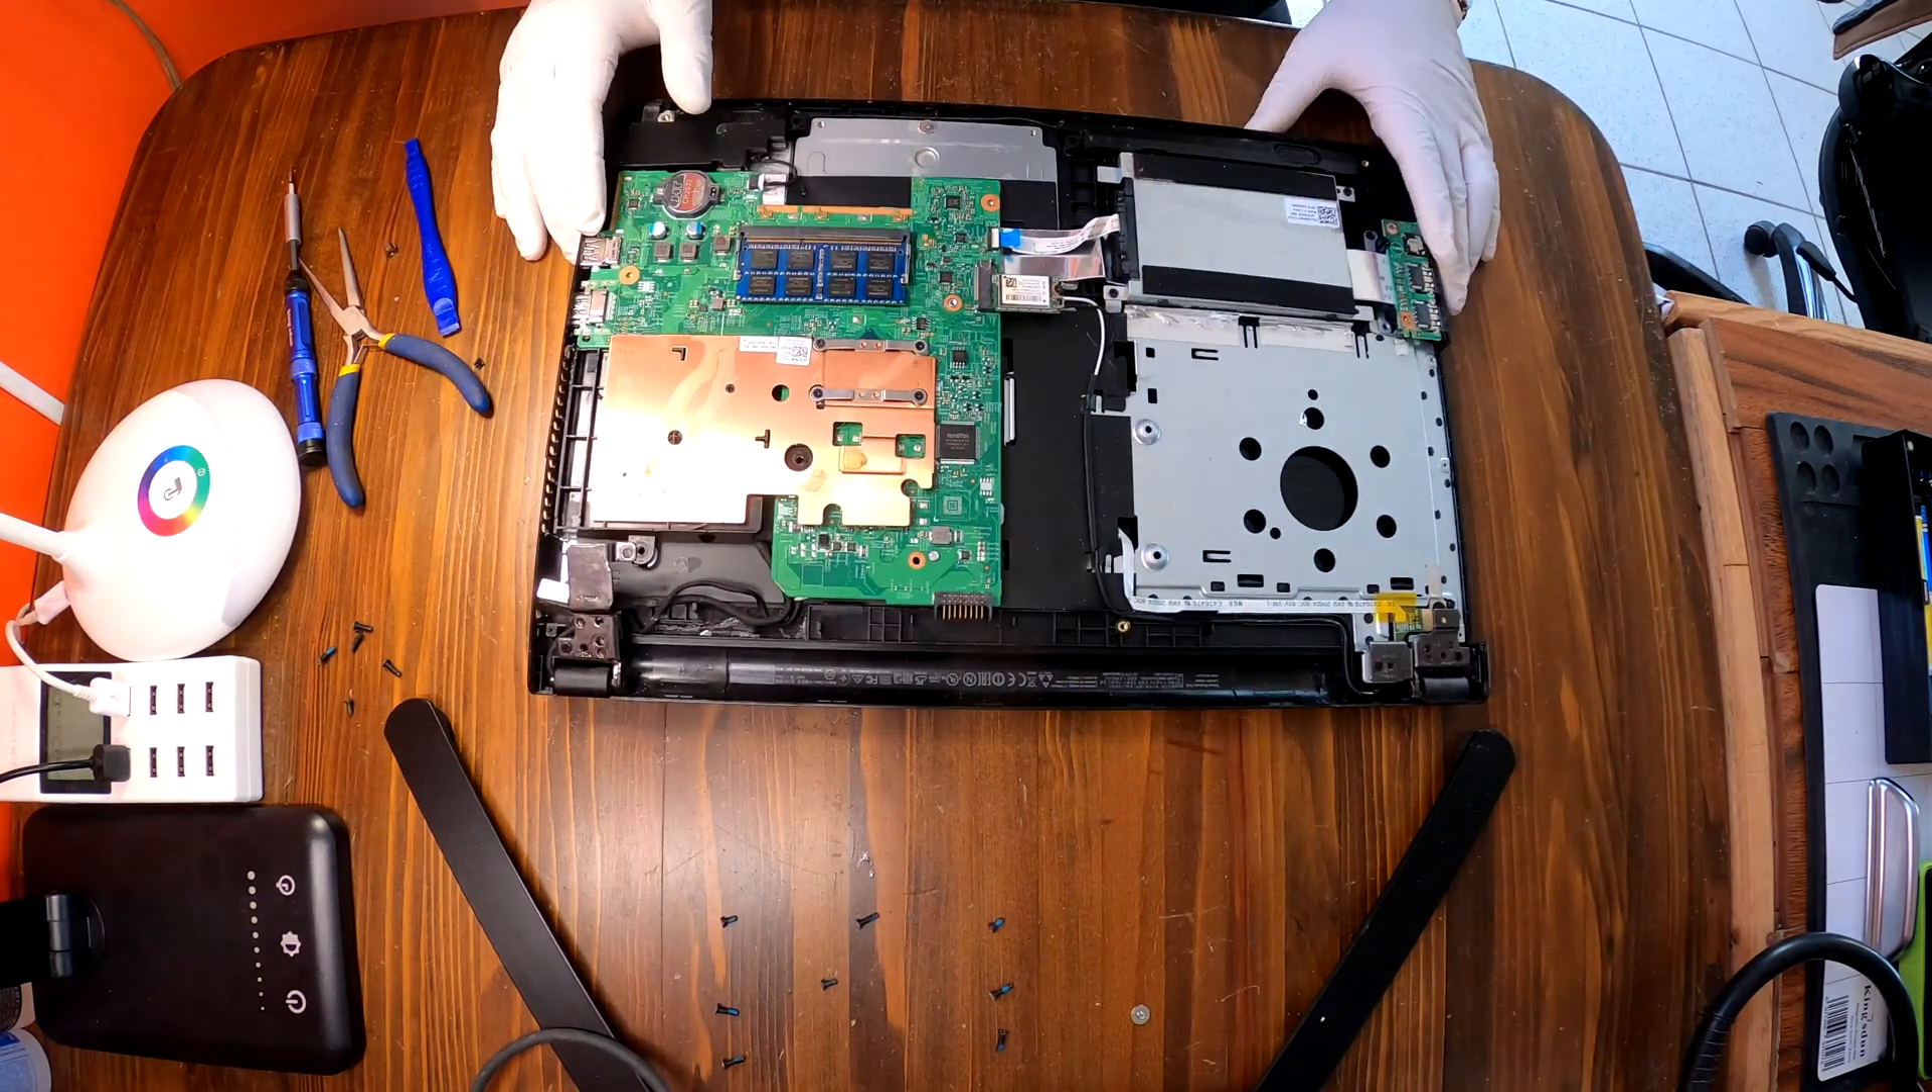Okay the bottom cover is off.